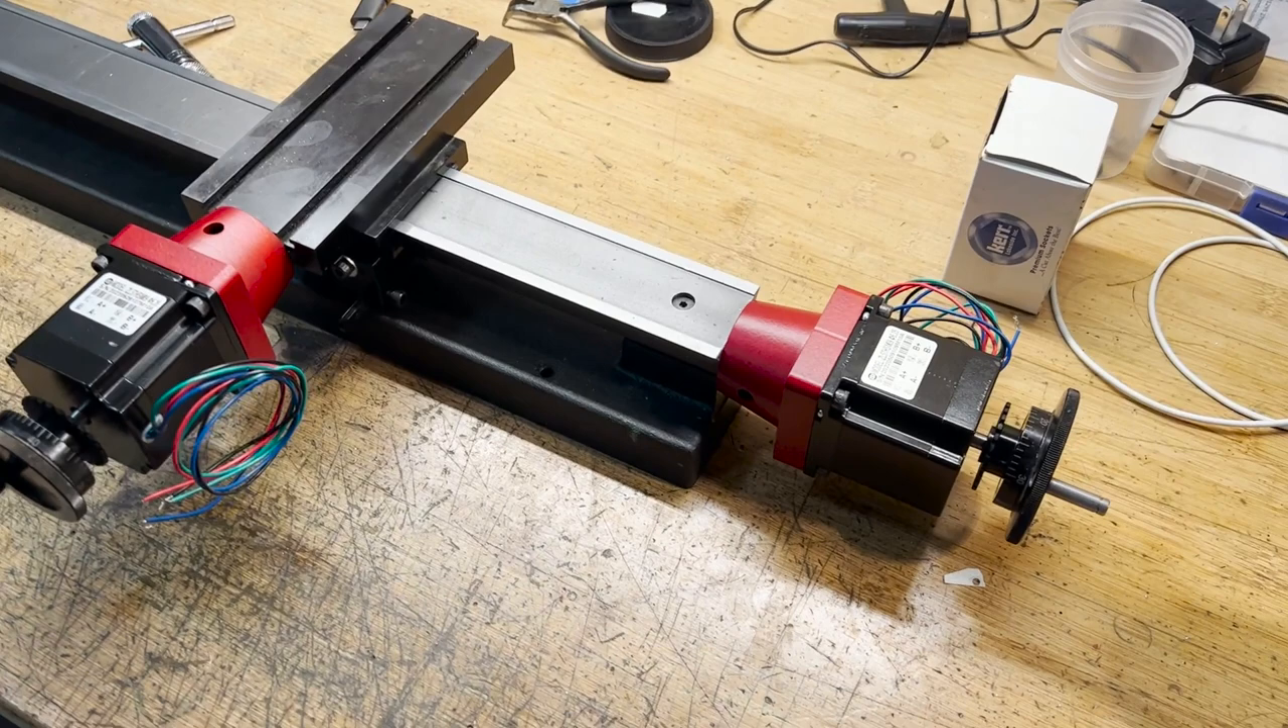Get everything tight. And there you can see I've got these motors mounted up.